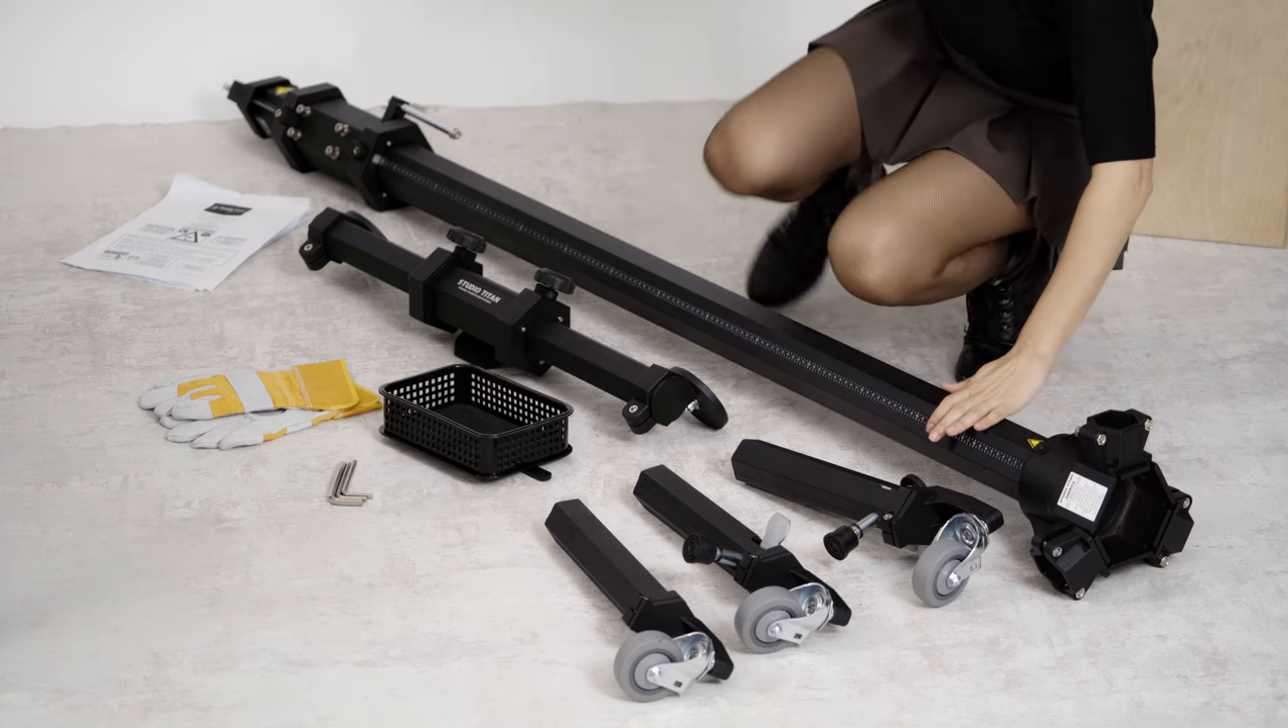So, all three legs have wheels attached to it.